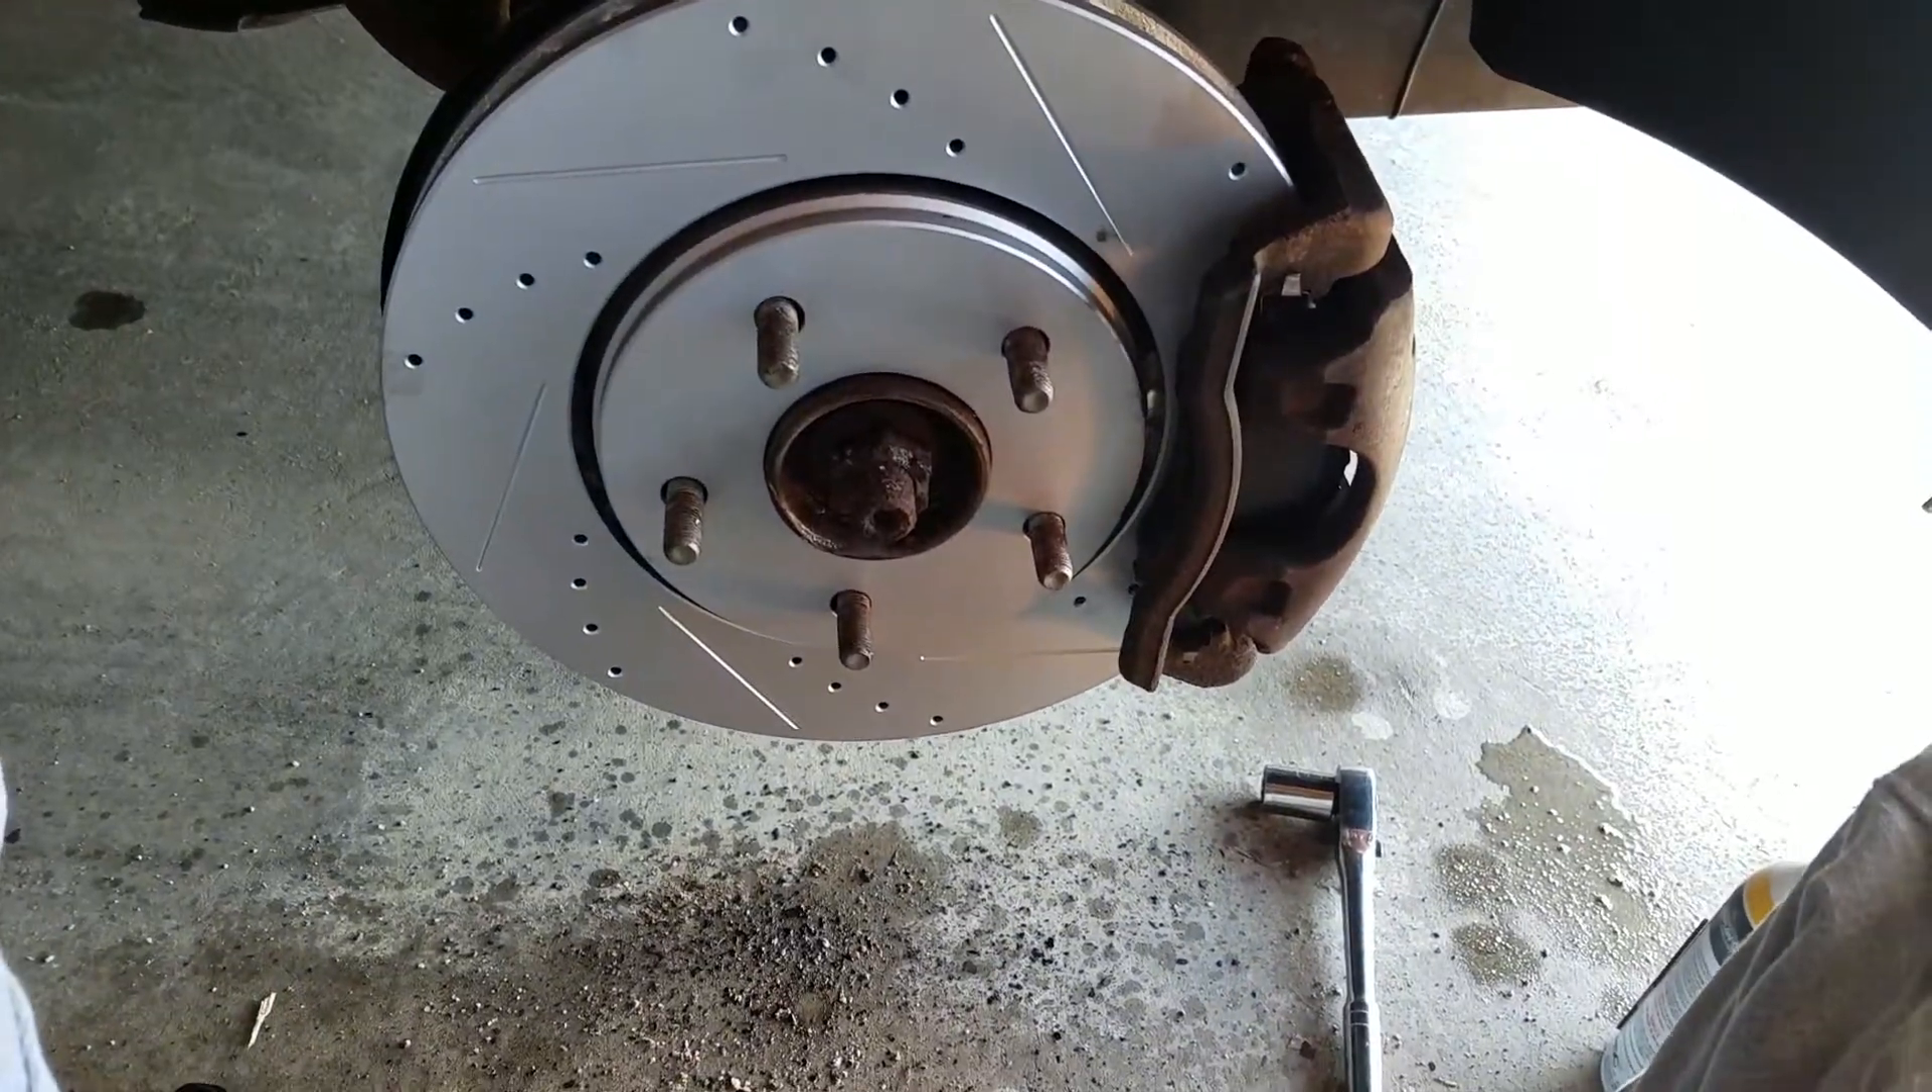All right here we have the finished product obviously the tire isn't on.